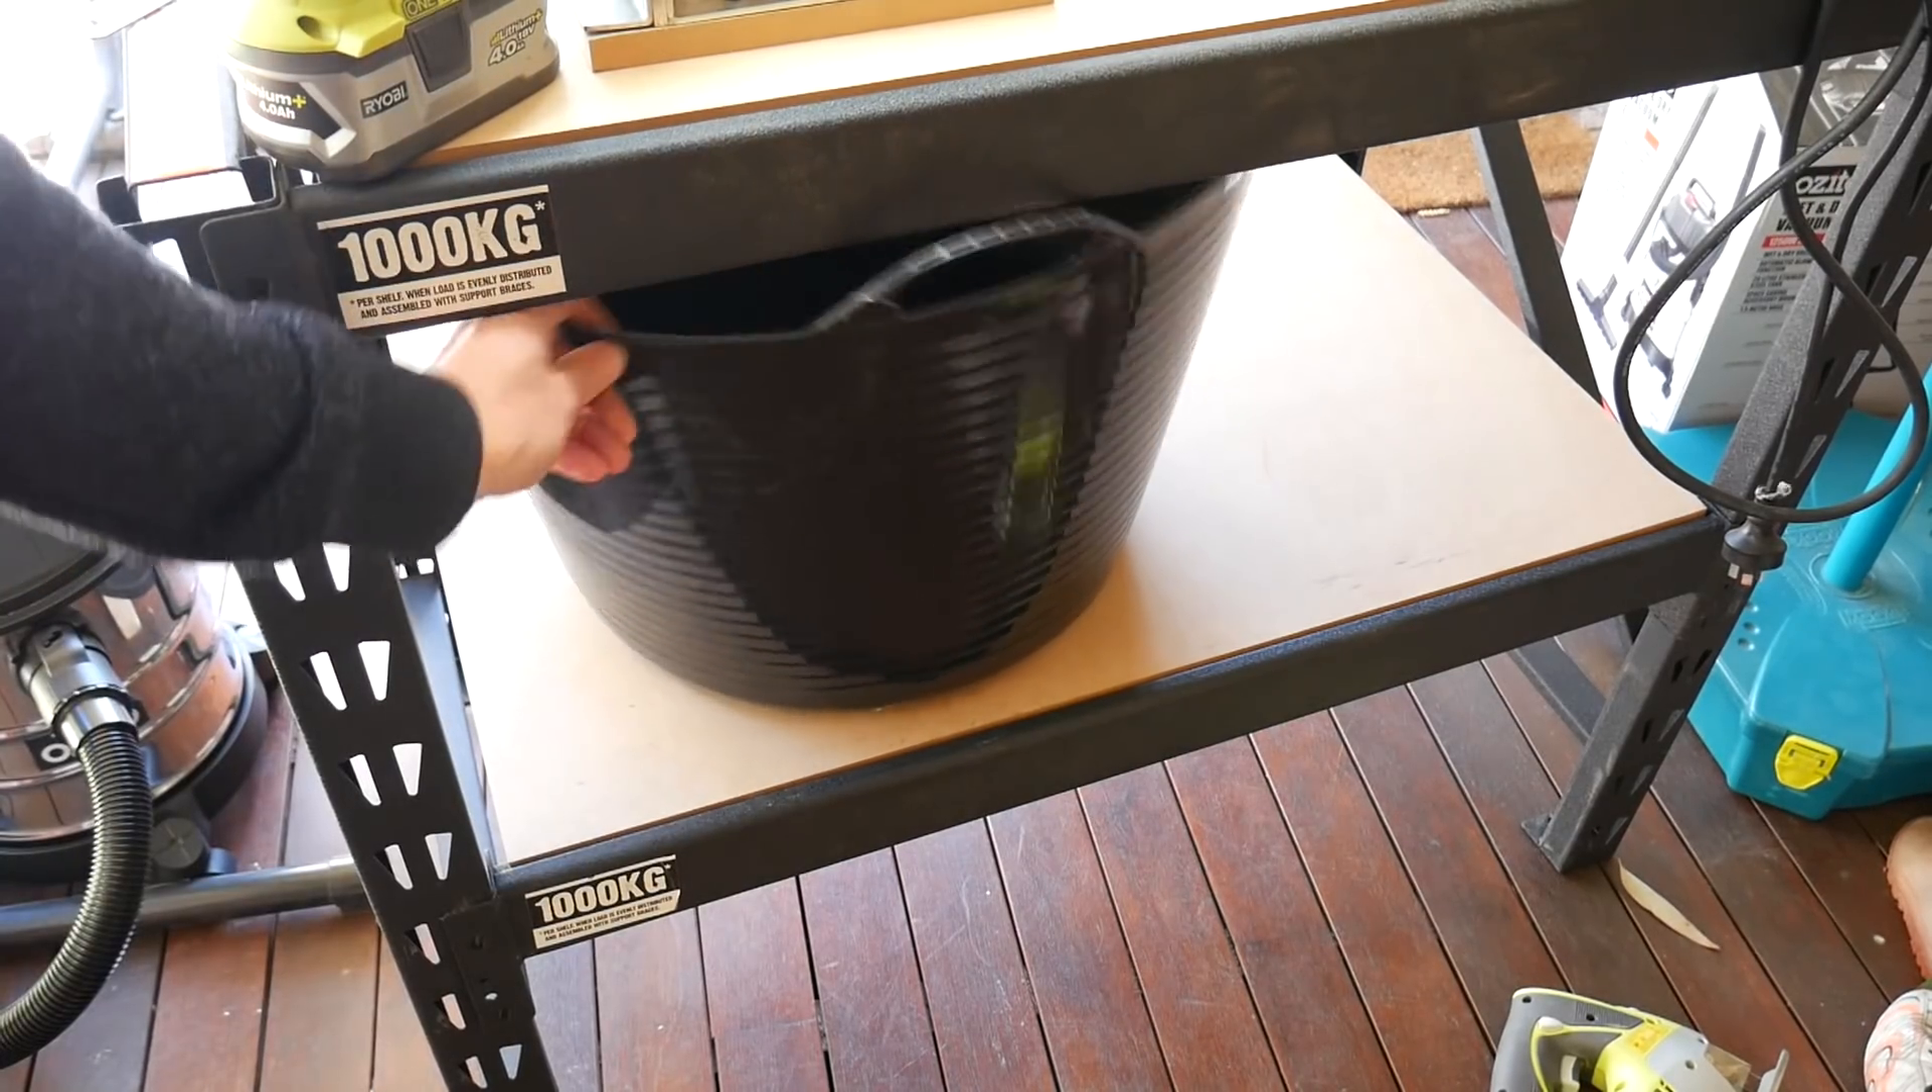The final piece of the puzzle was the big plastic container that I had spaced the shelves just far enough apart for it to fit underneath.